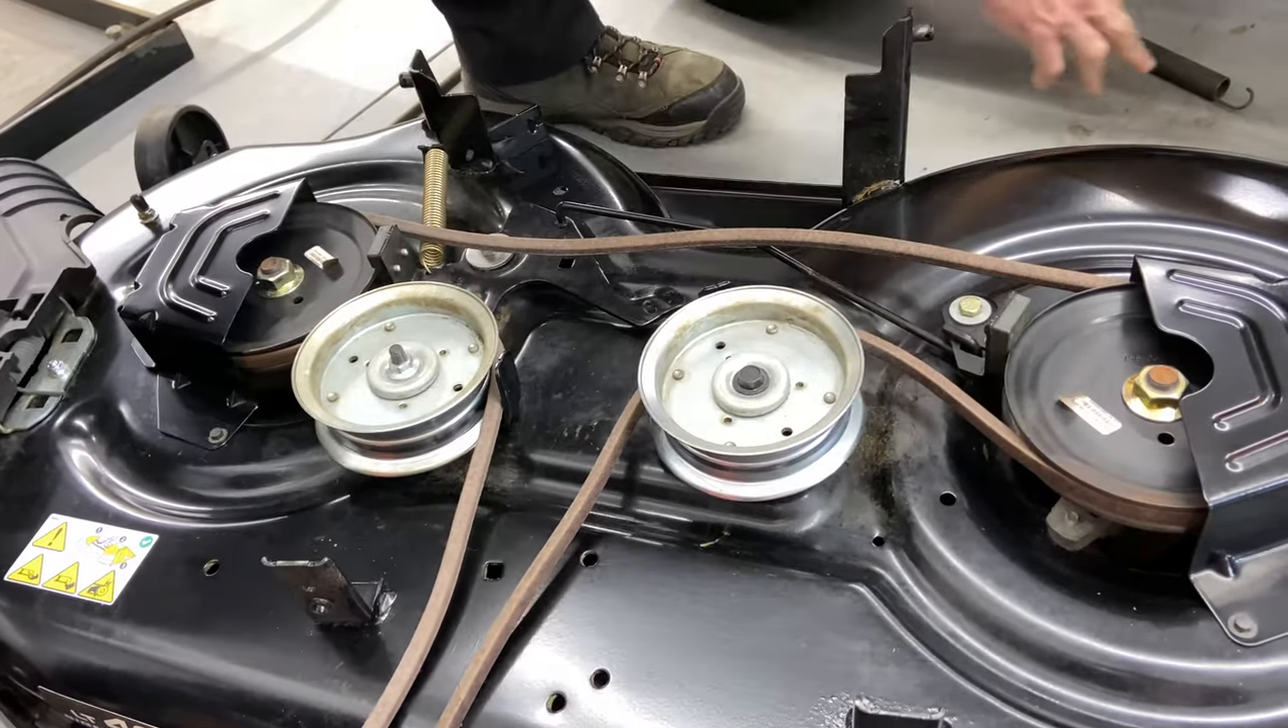Okay everything looks good the belt is in shouldn't fall off now.